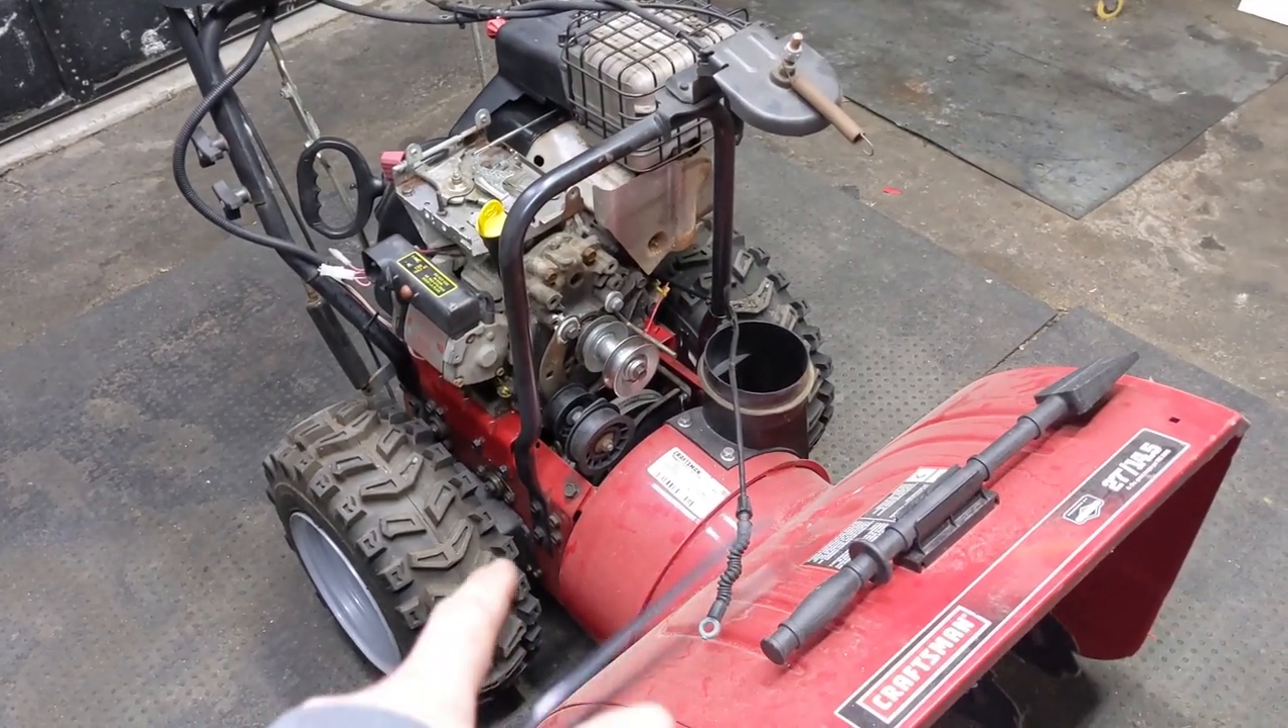Now, I don't have the chute installed to the snowblower here because I still have to do belts.